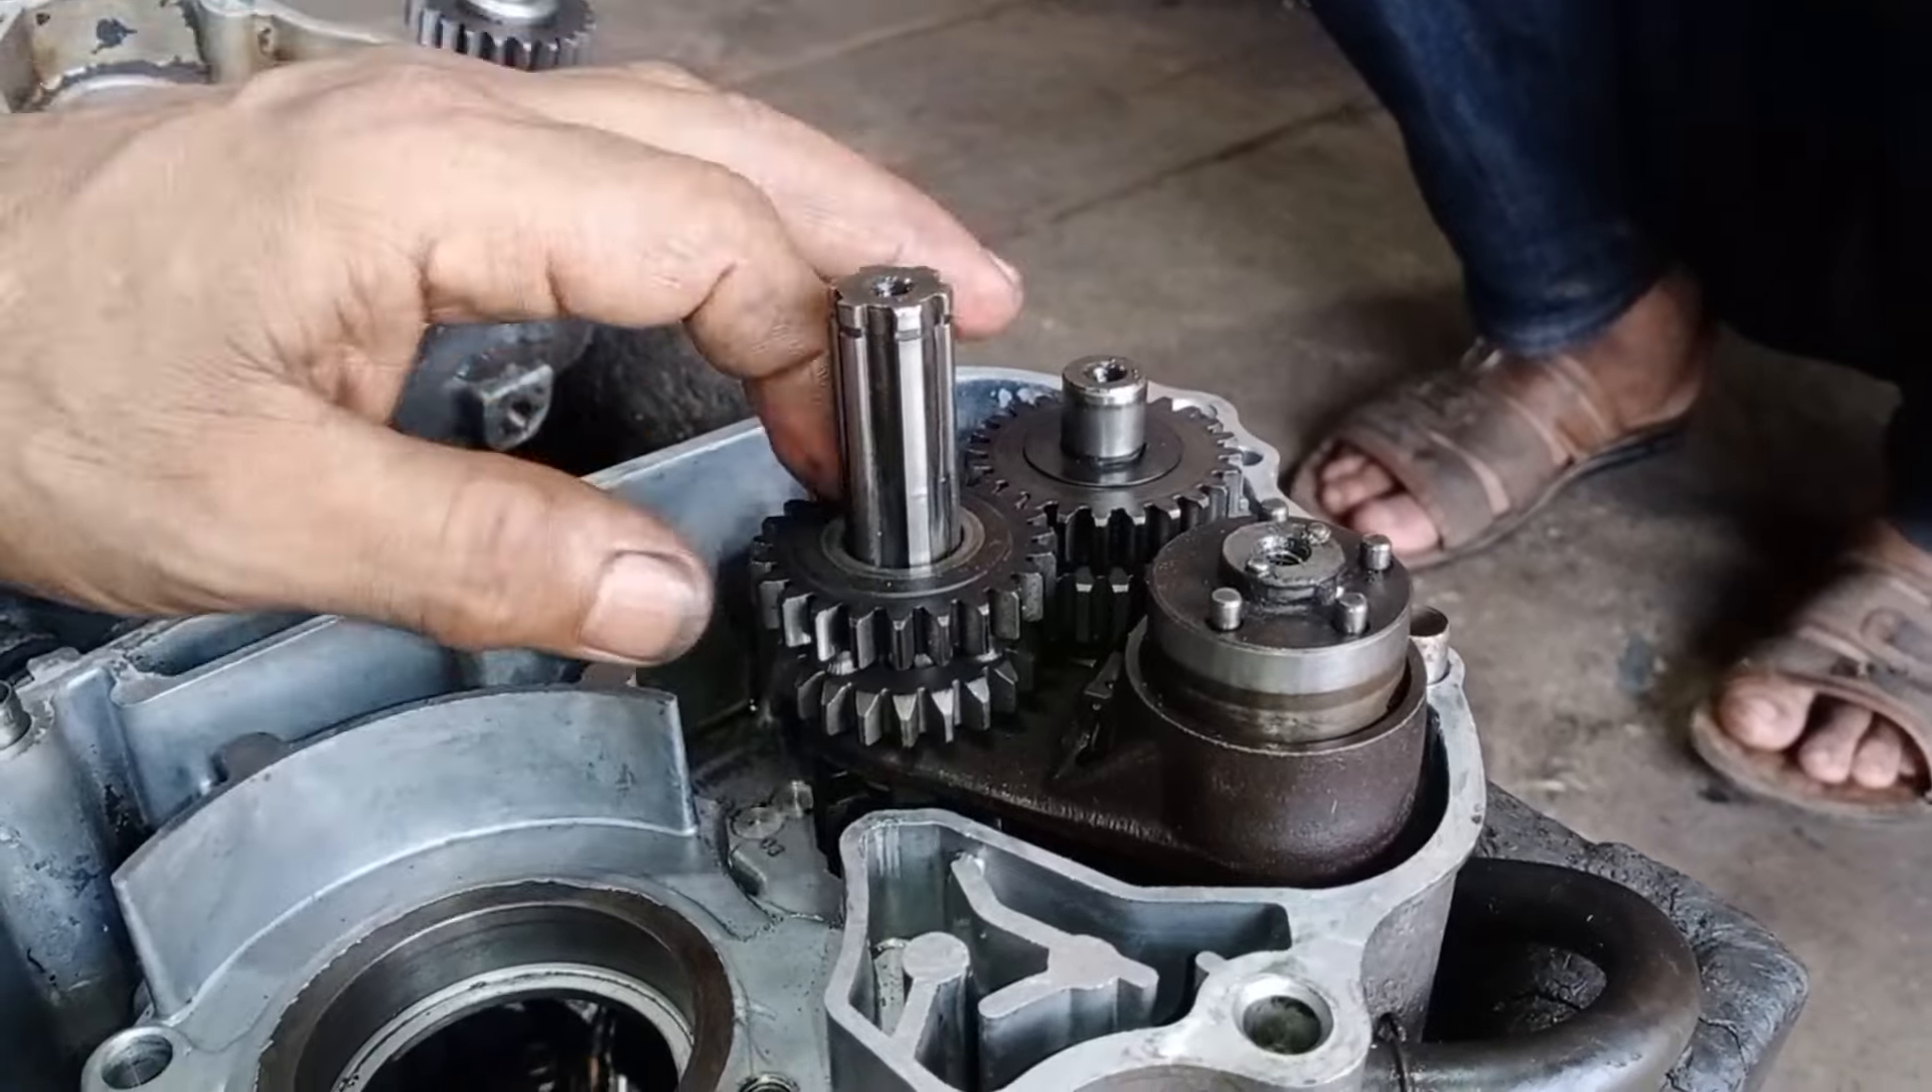یہاں پہ ہمارا گیر انجن کے اندر فٹ ہو چکا ہے۔